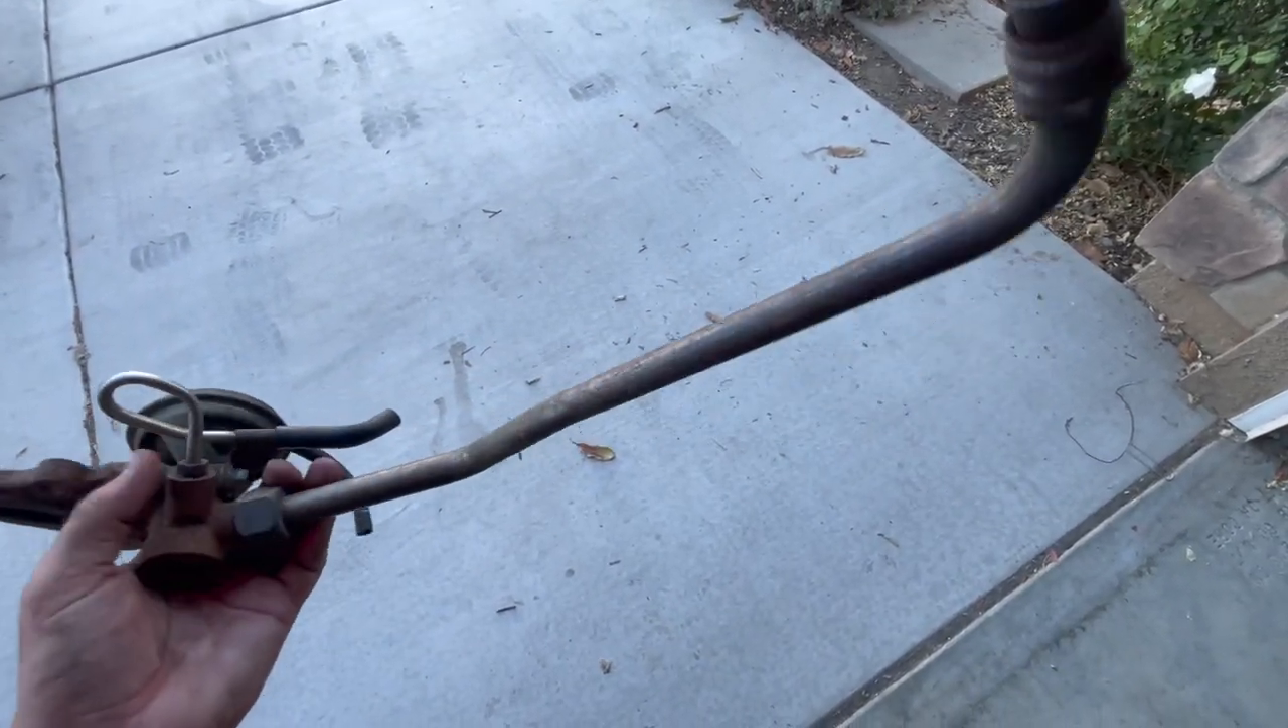So, ladies and gentlemen, we got the EGR valve and the hose all out in one piece.